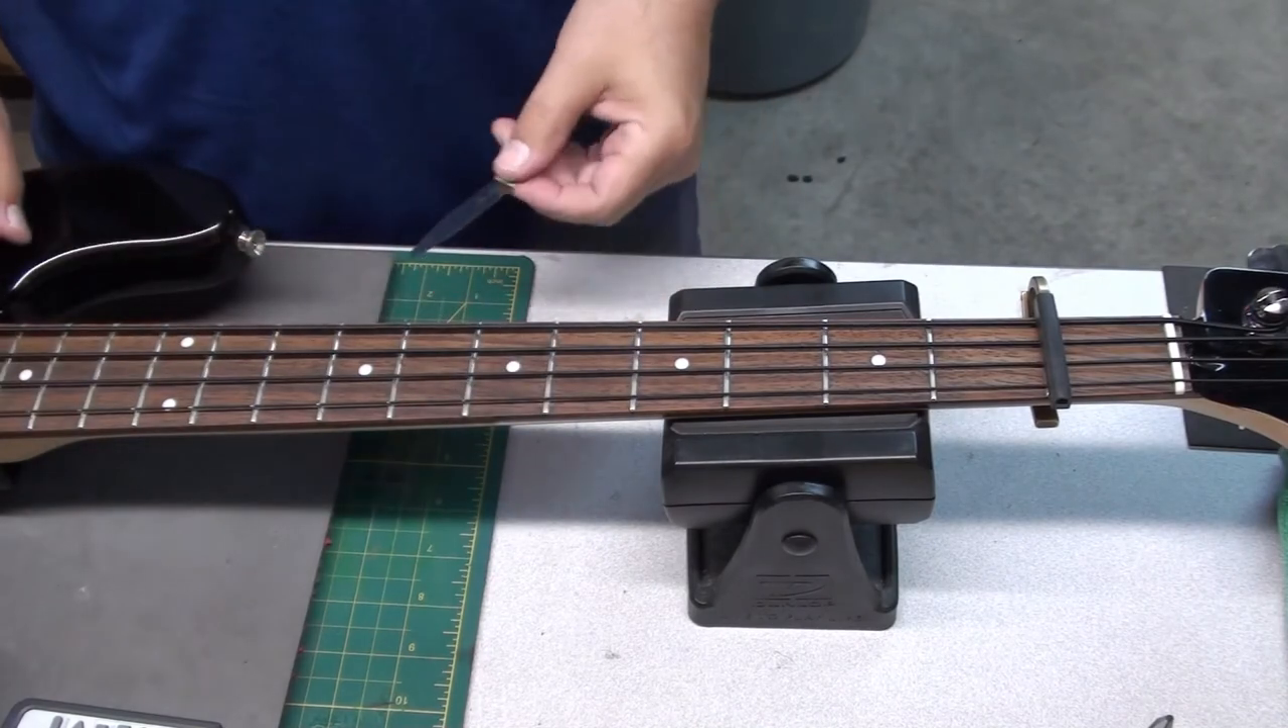So we've got the capo back on.